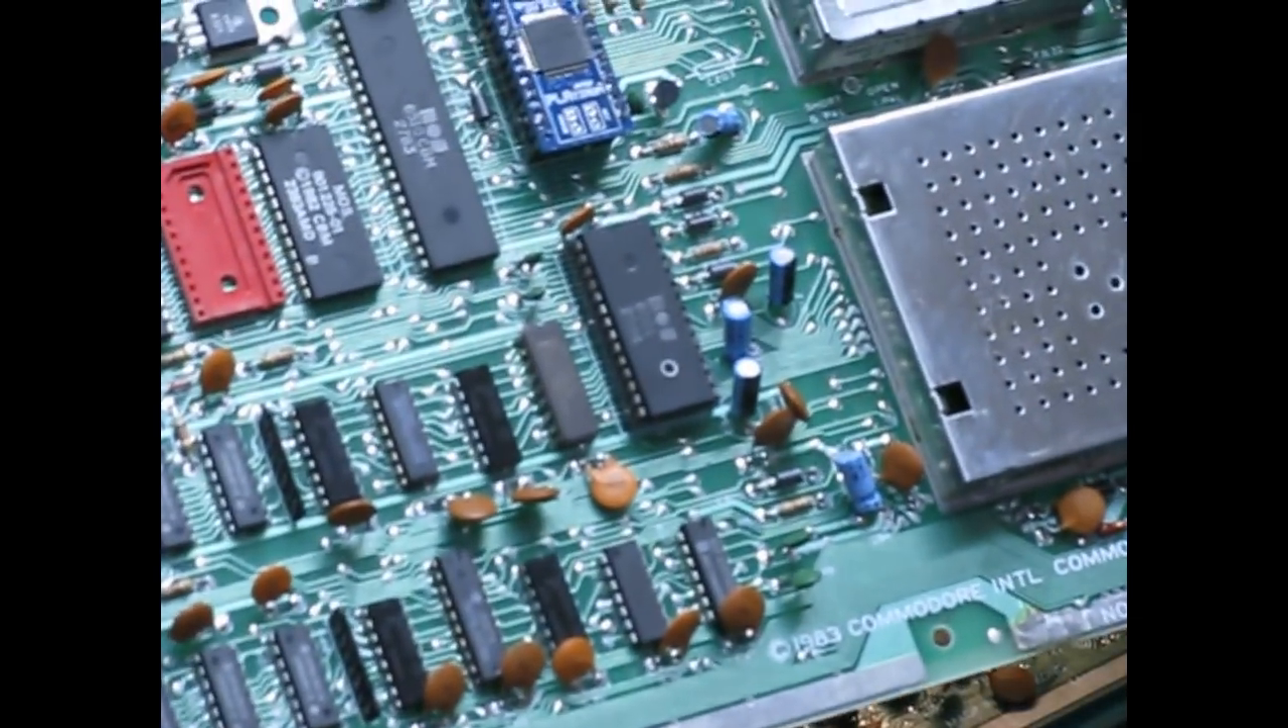So I pulled the kernel ROM and I installed this funky red socket and I also did the same thing on this donor board.